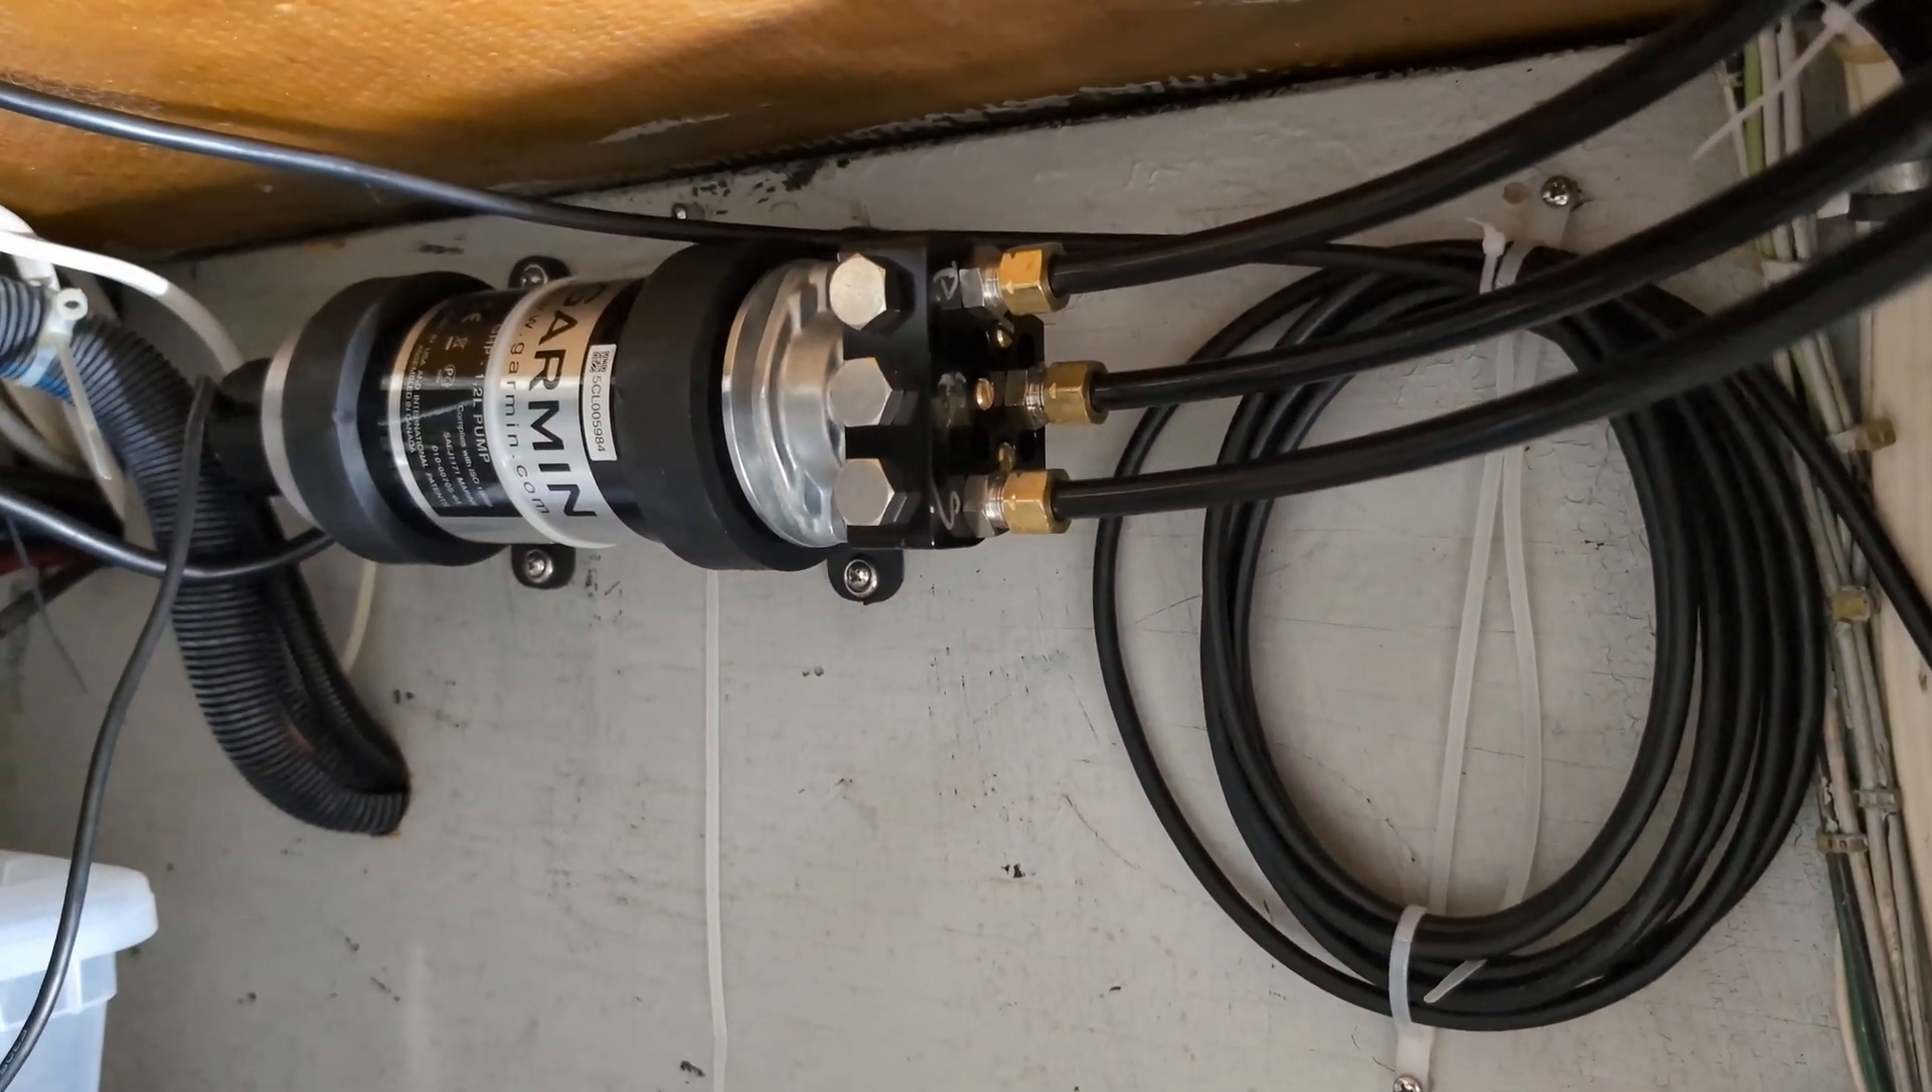Okay so I have the hydraulic lines connected here.